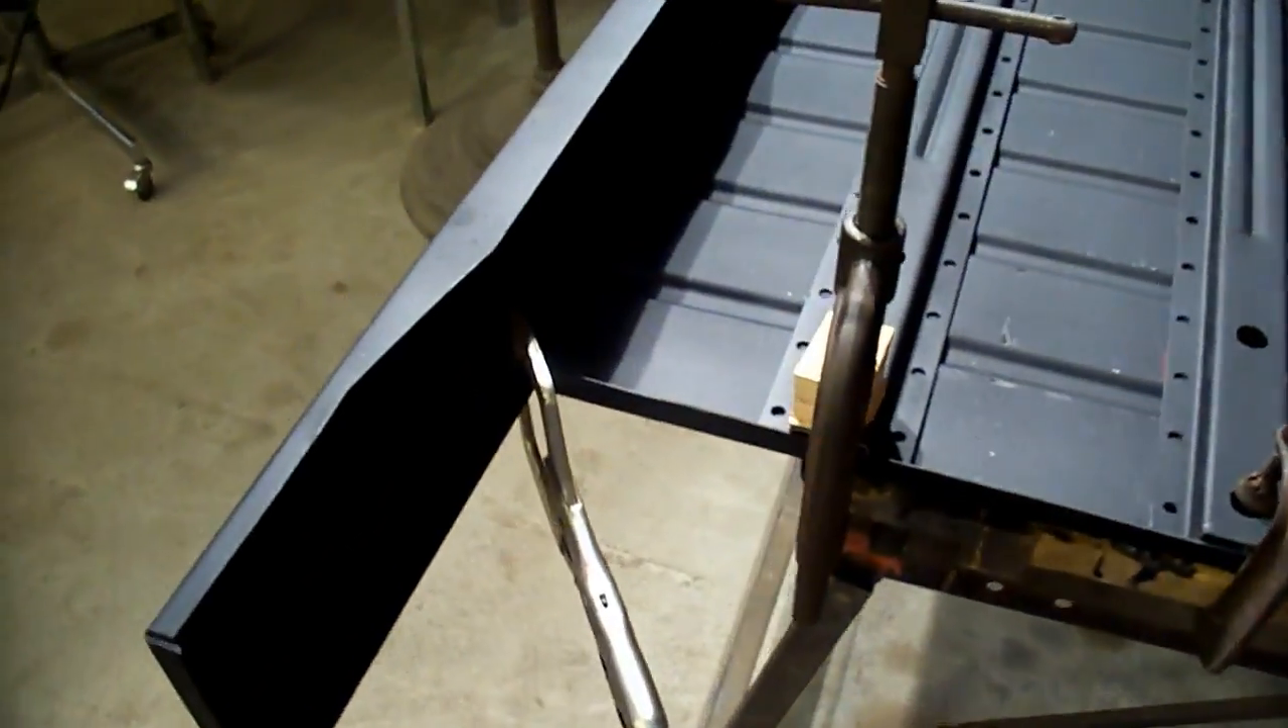We've got the rear floor riser in place and that's clamped in there also.